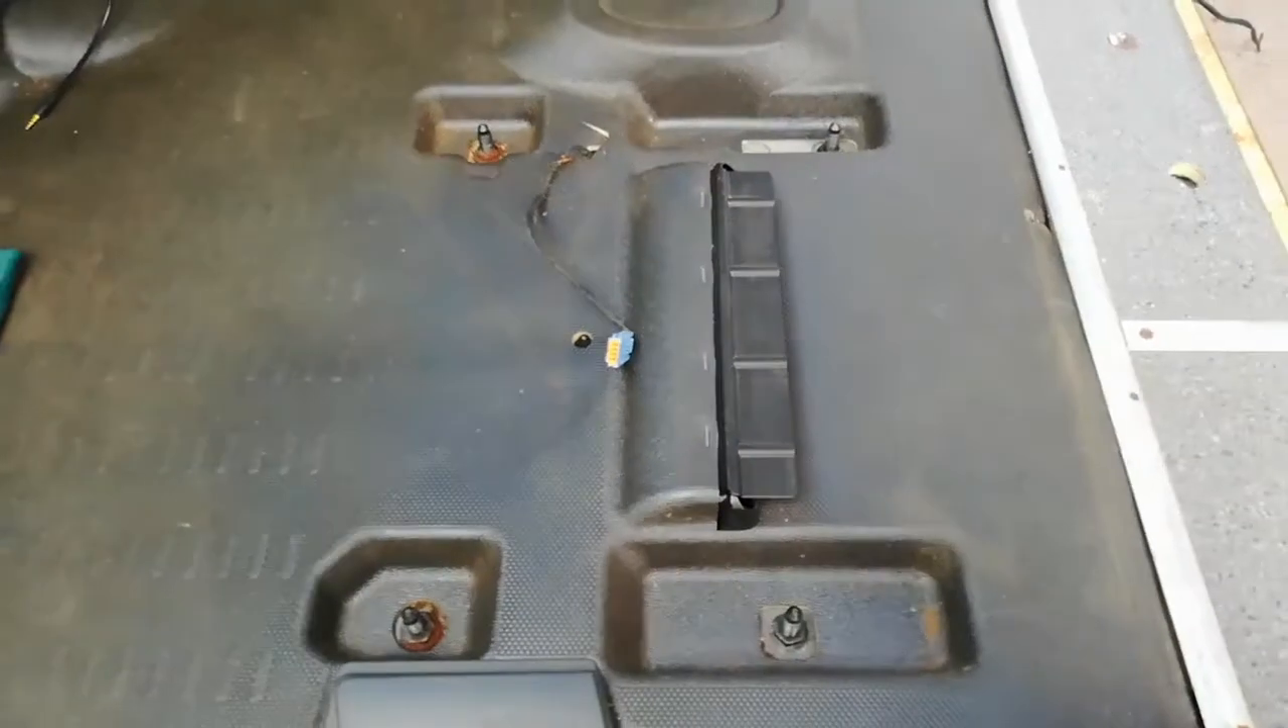All four bolts are back through the floor.